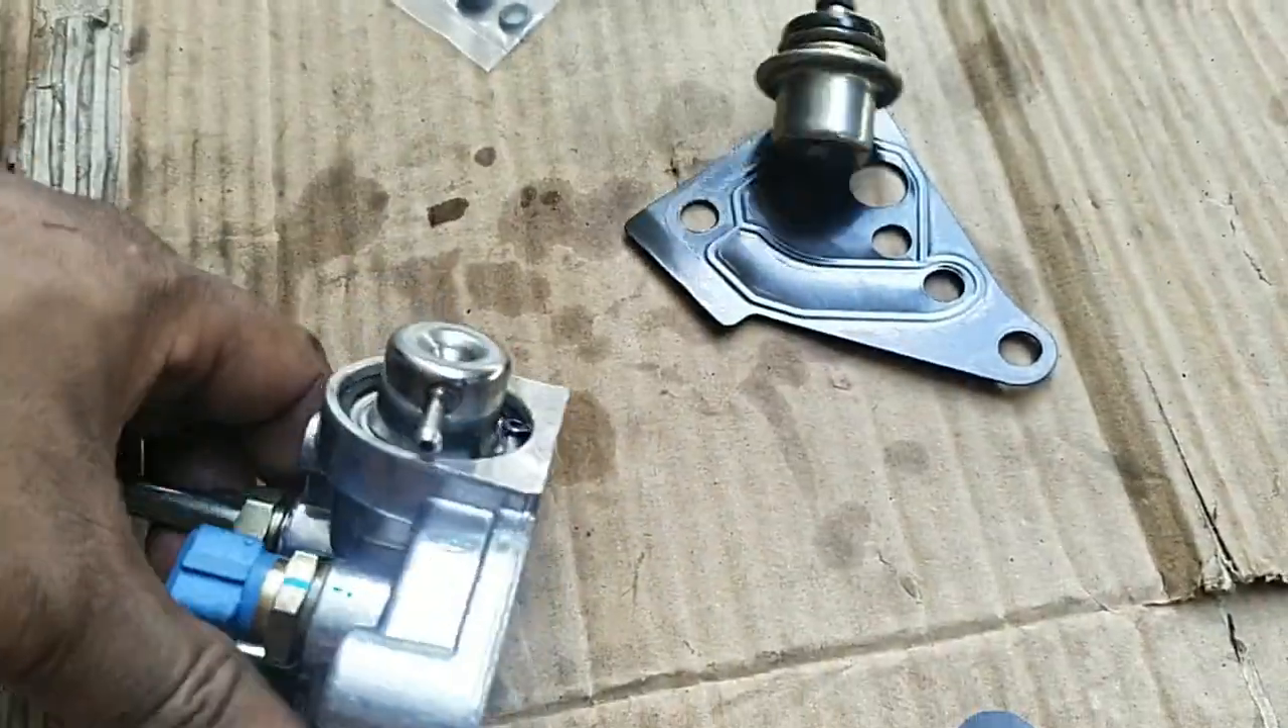Nah ini udah saya pasang untuk pressure regulator.